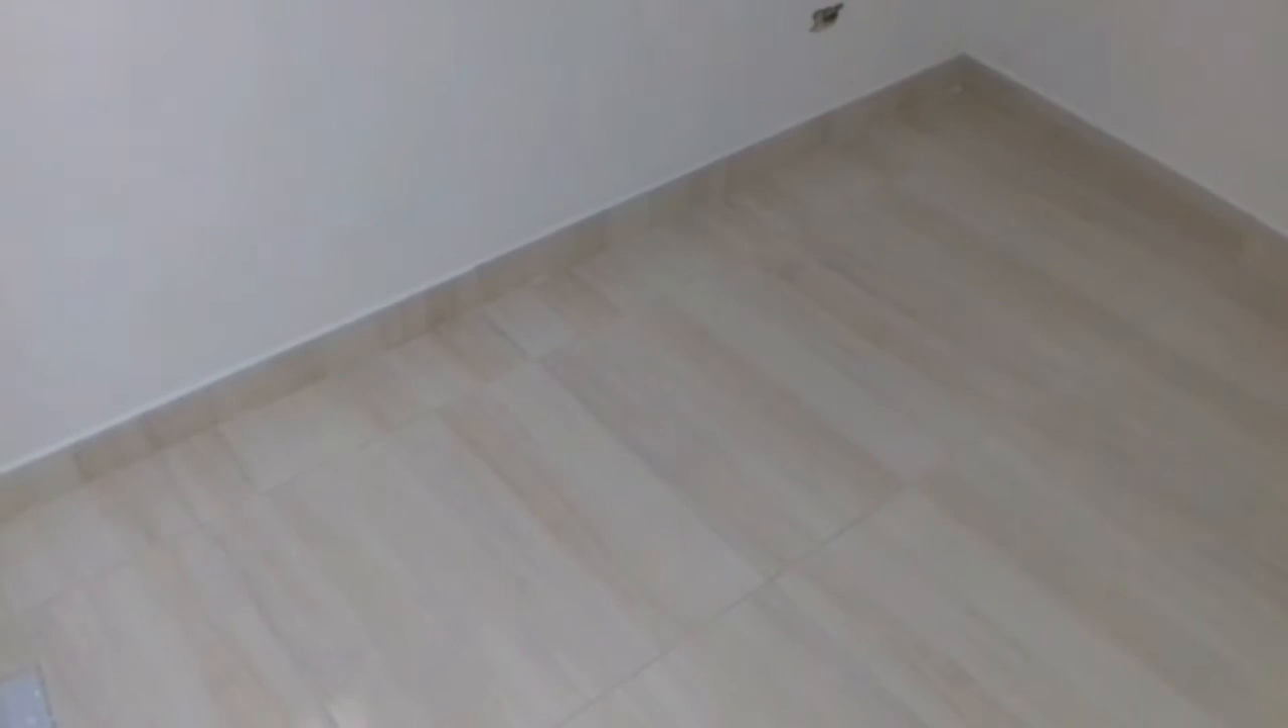Aqui já foi colocado o piso. Já está limpo também.